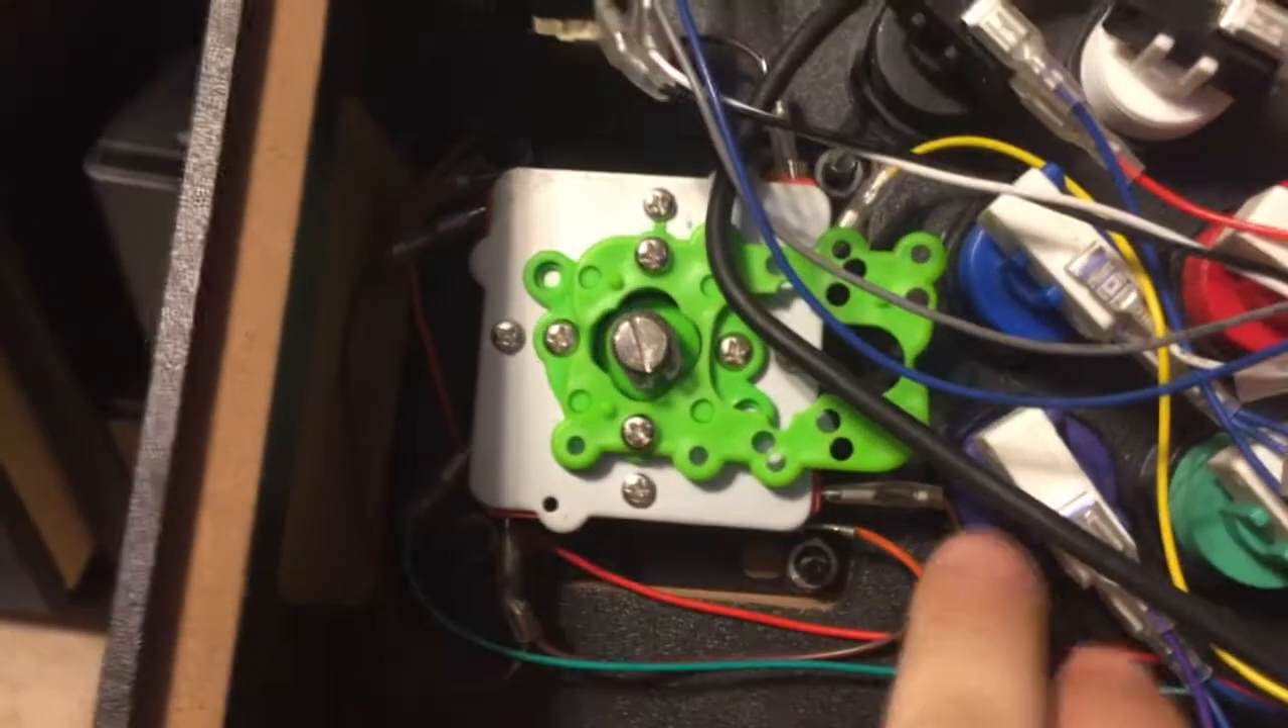So, I got all my bolts back on. I did take some of the wires back off in order to get the bolts on a little easier.